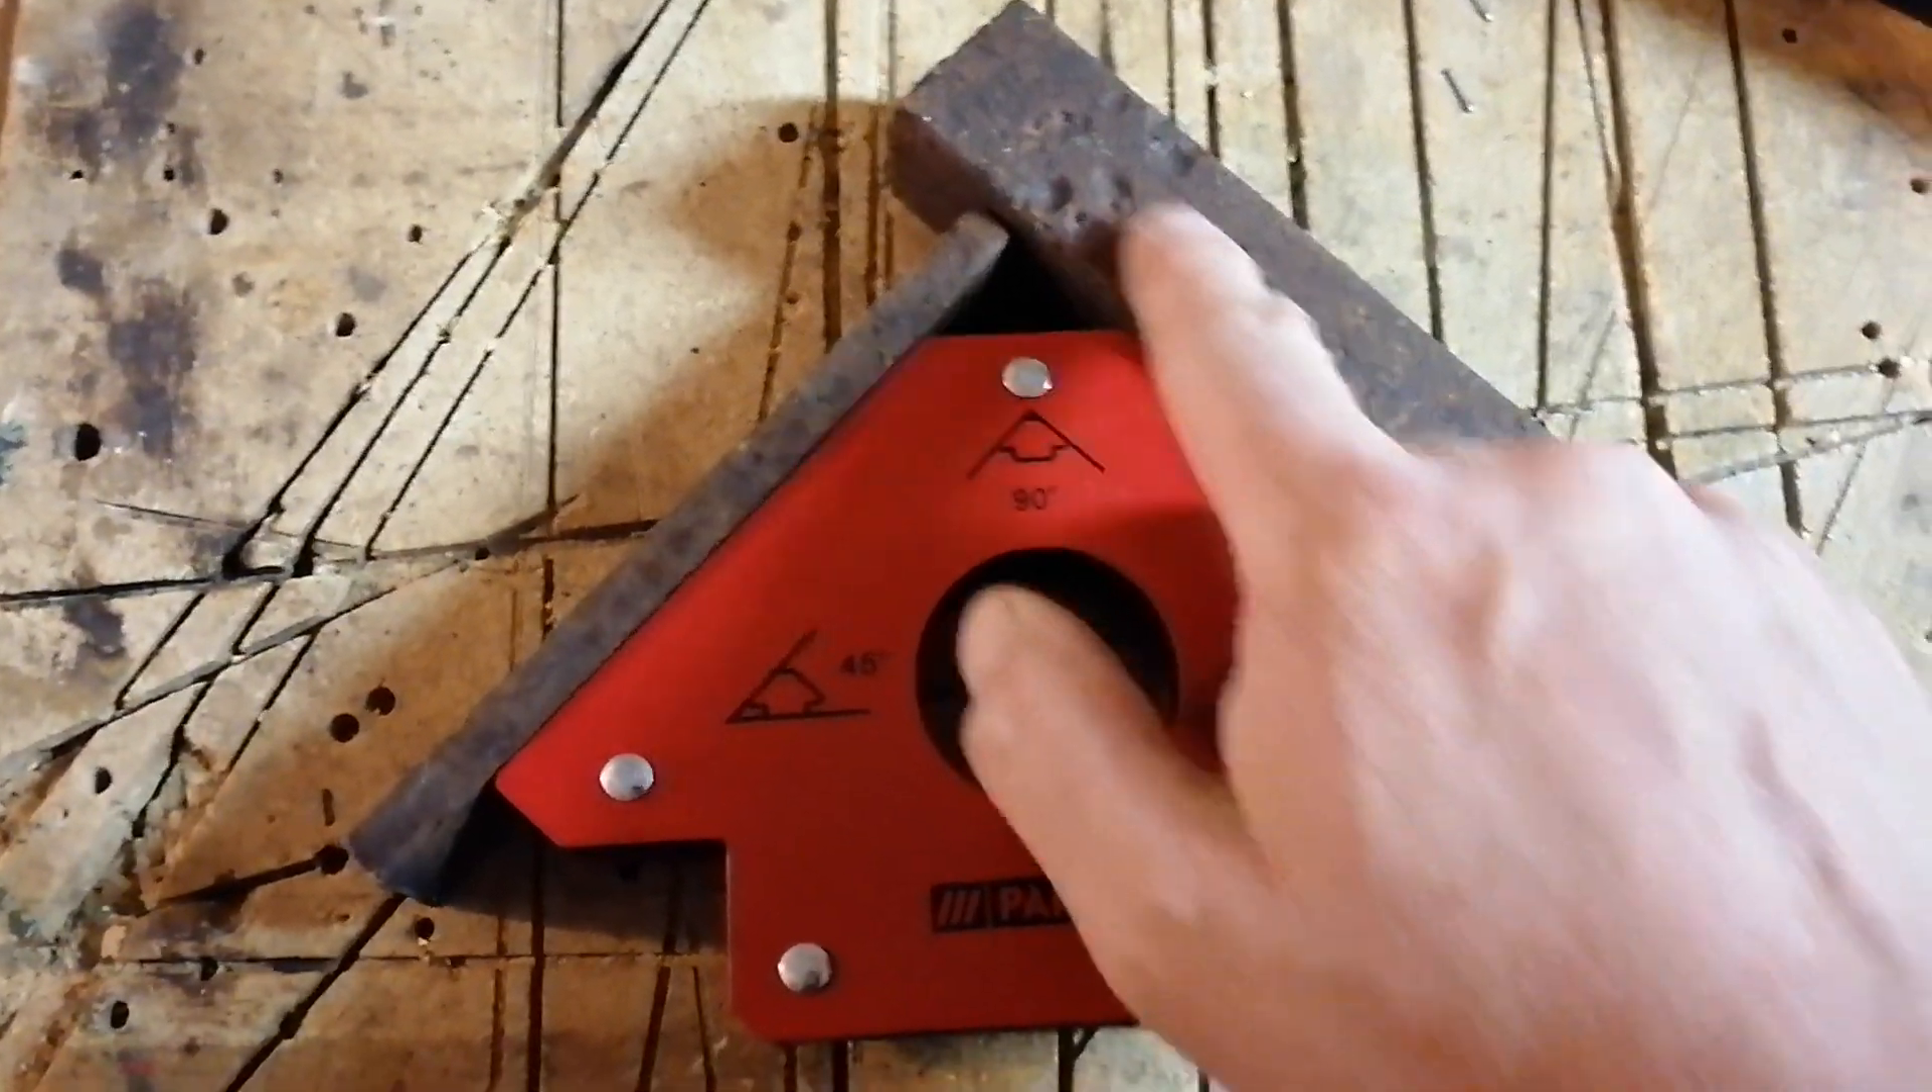Là j'ai placé deux morceaux de fer.